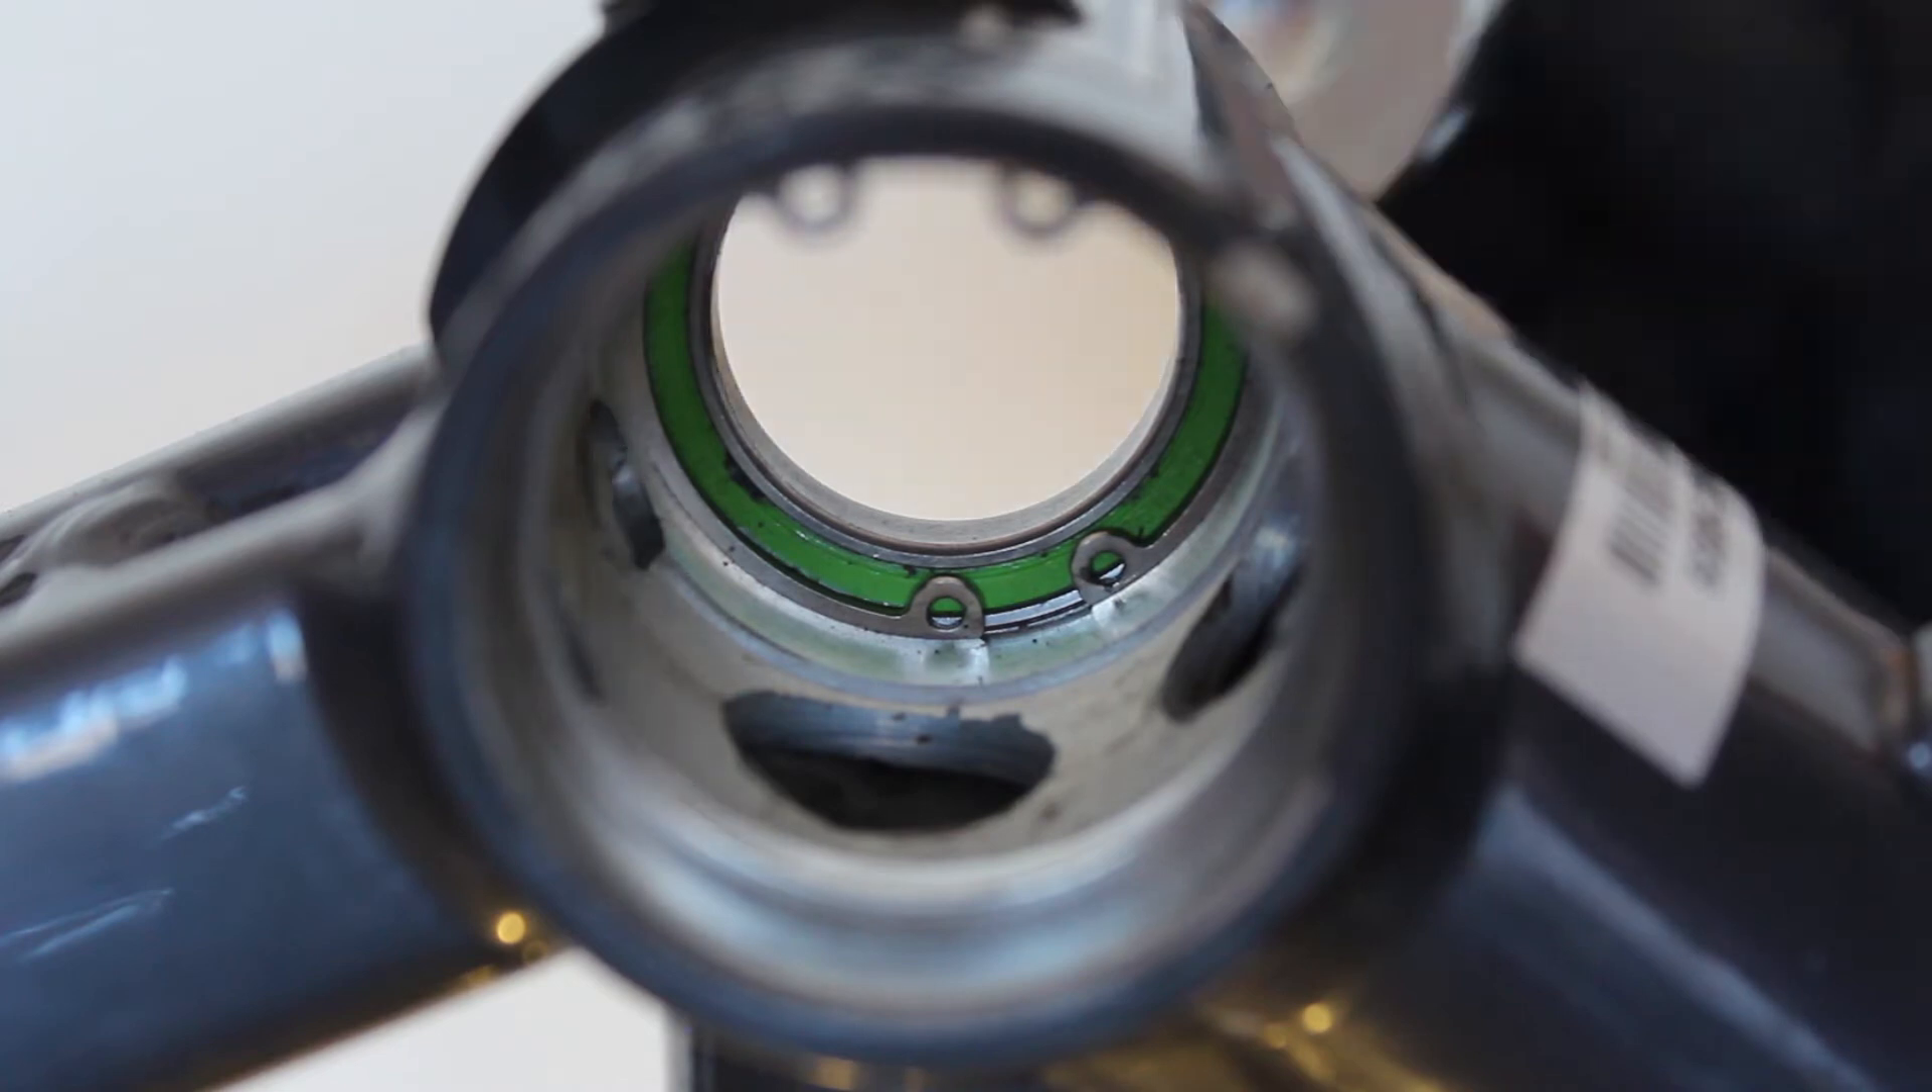So looking through the empty shell you can see the bearing on the opposite side and you can see the snap rings that's holding it in place.